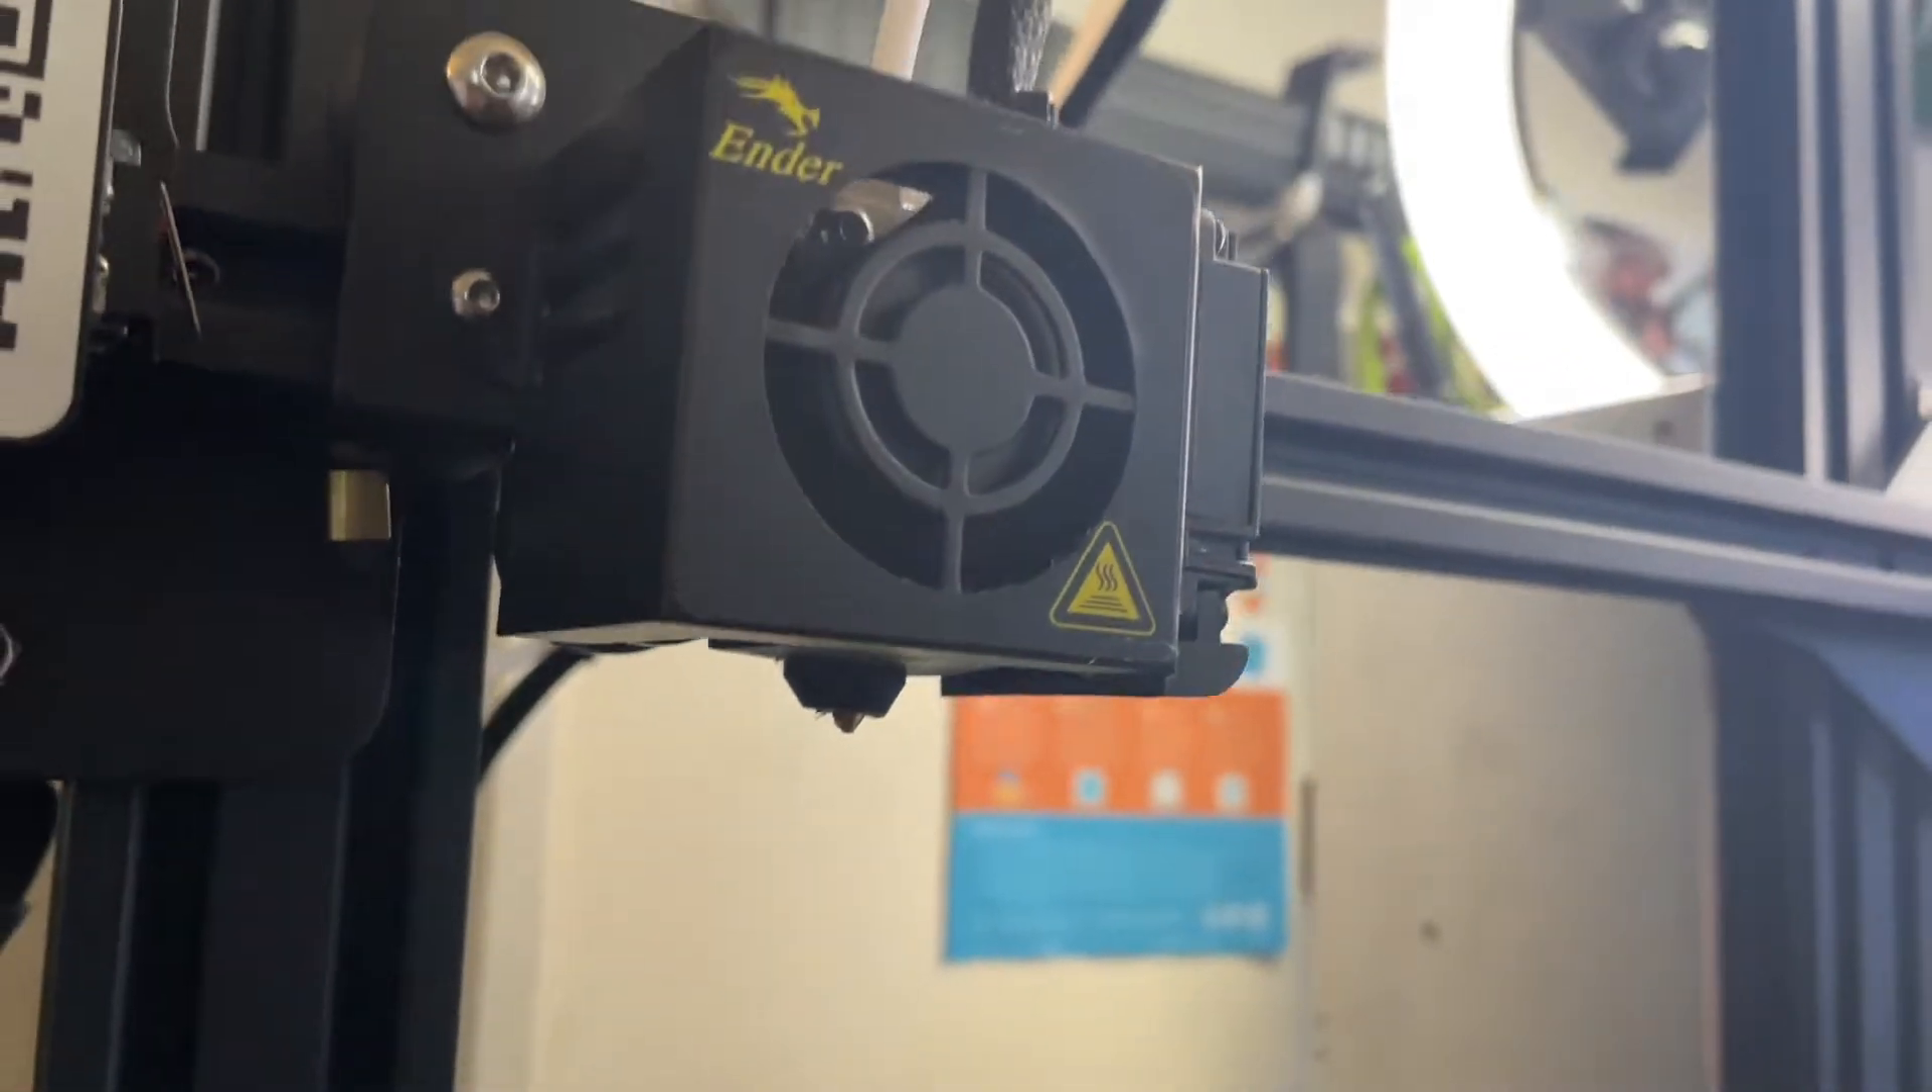Okay so we are all set back up we have the nozzle in the fans attached.